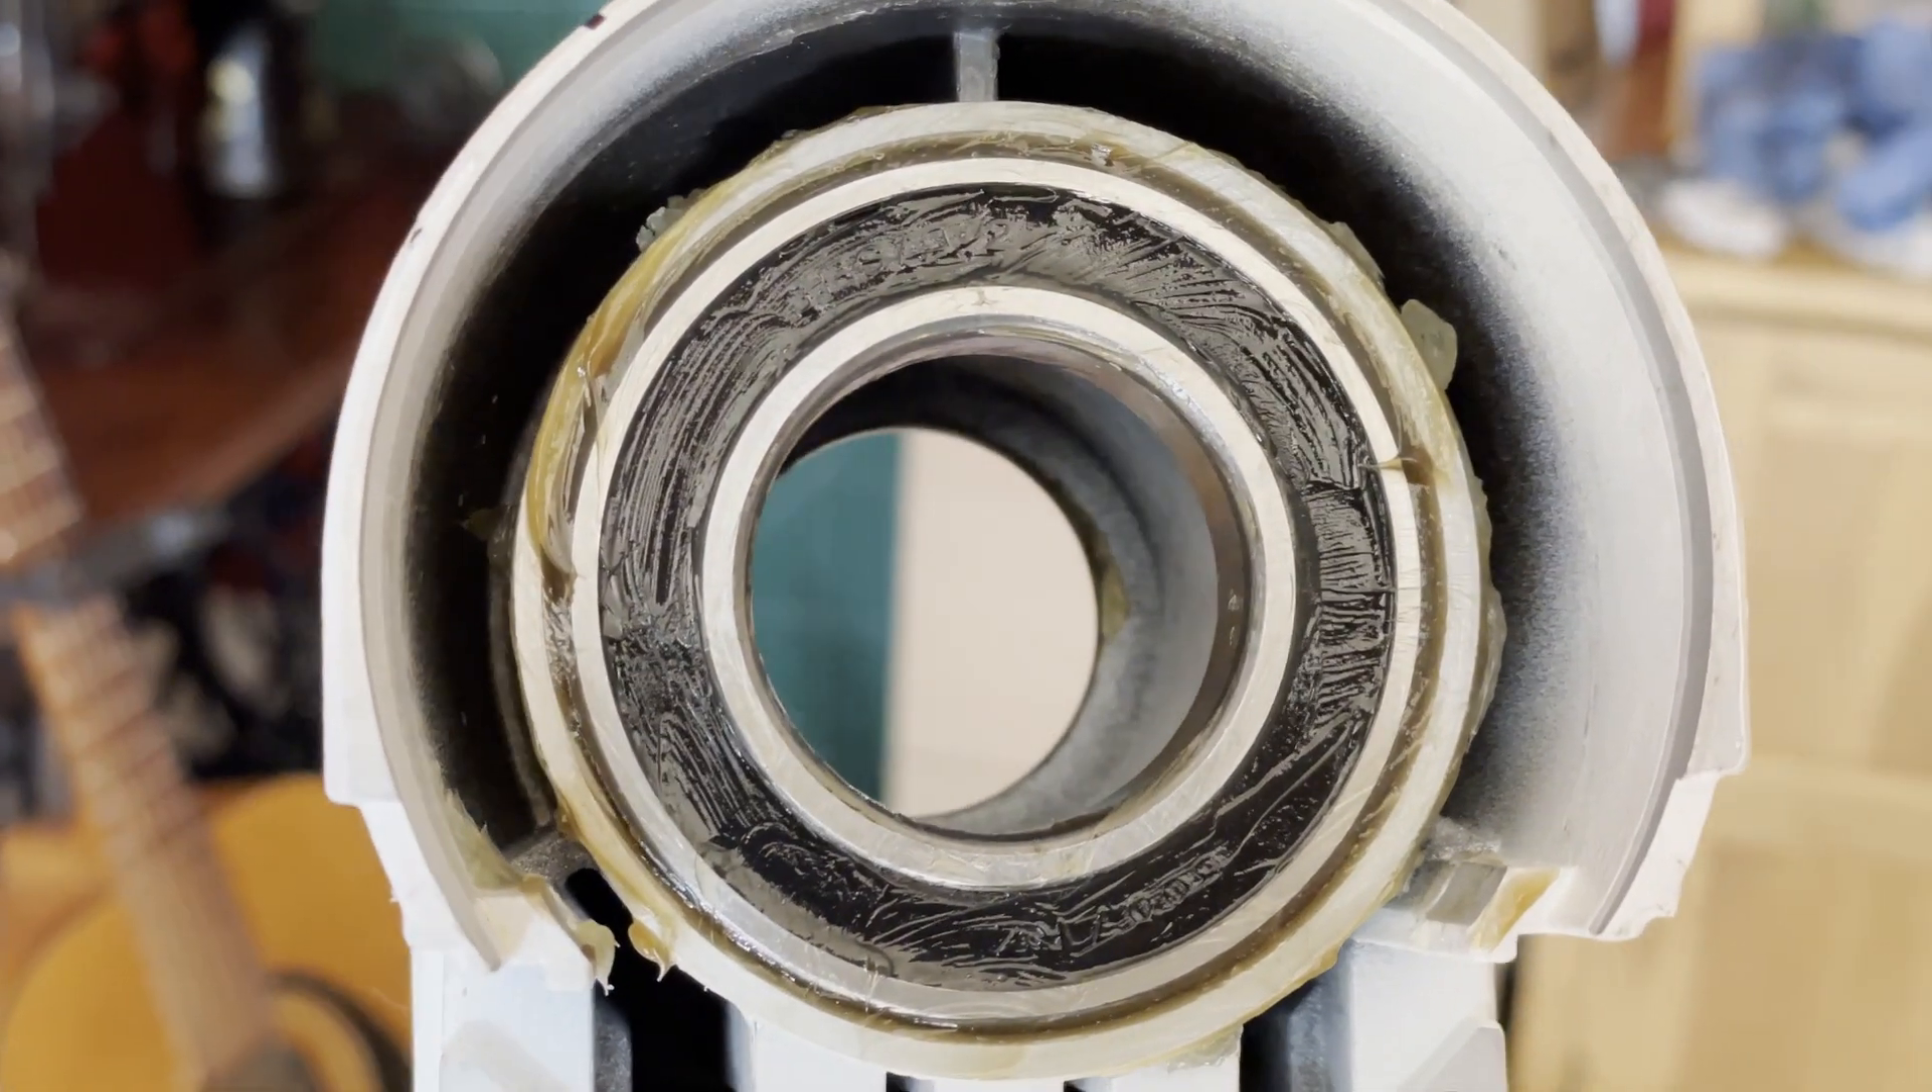So here you can see I've put the main bearing into the right ascension axis. Everything's all greased up.